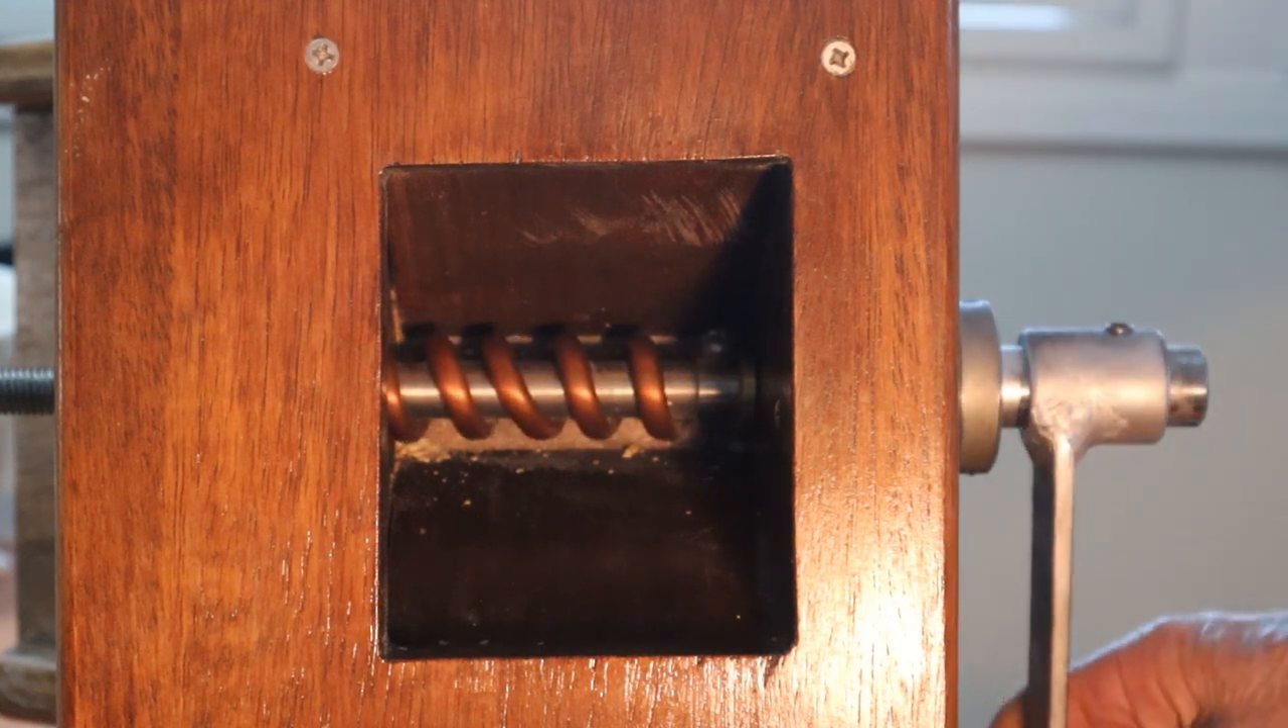So all I've done is wrapped a small copper pipe around the shaft and fixed it to one side.